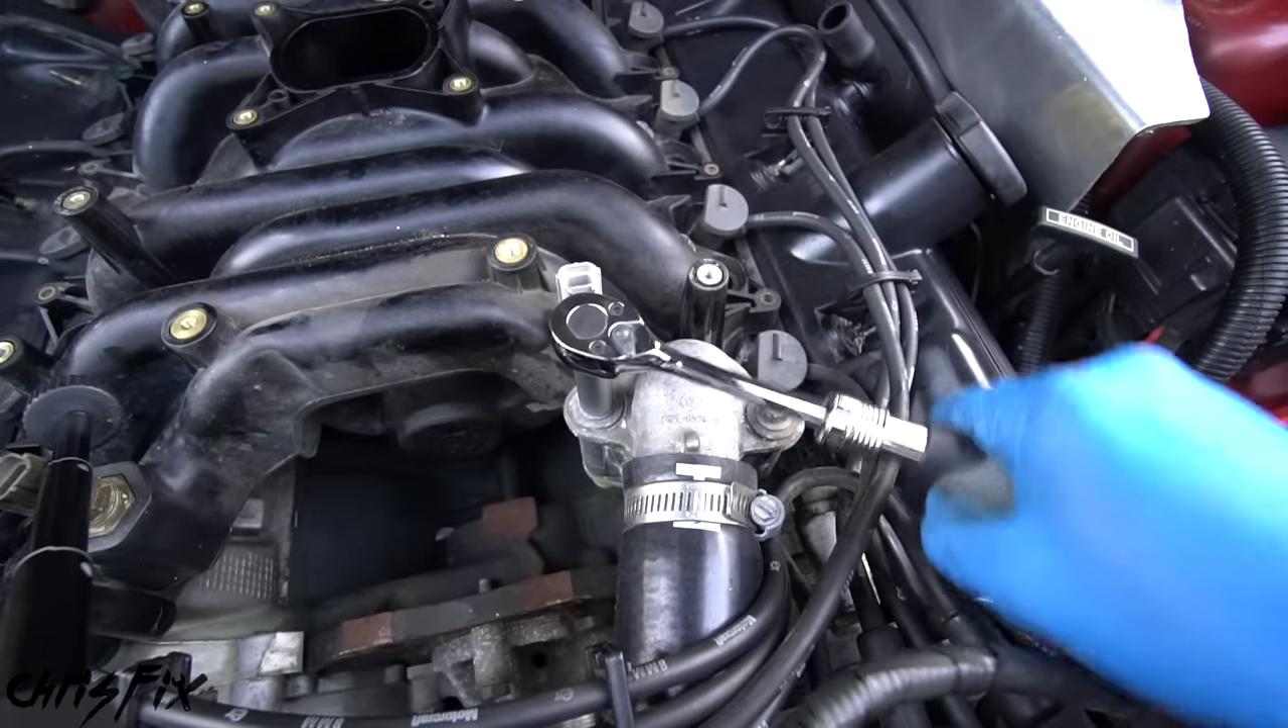Now All we have left to remove is the thermostat housing so remove the two bolts at the top.